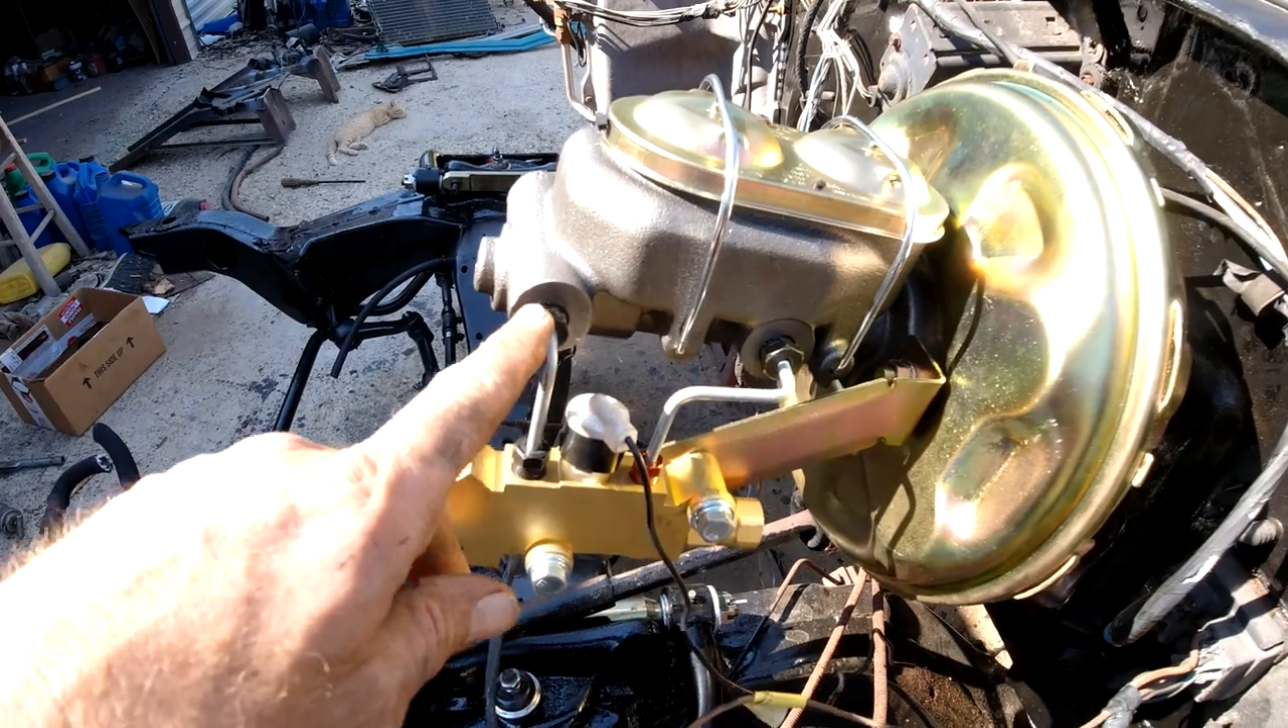Got the proportioning valve on there.